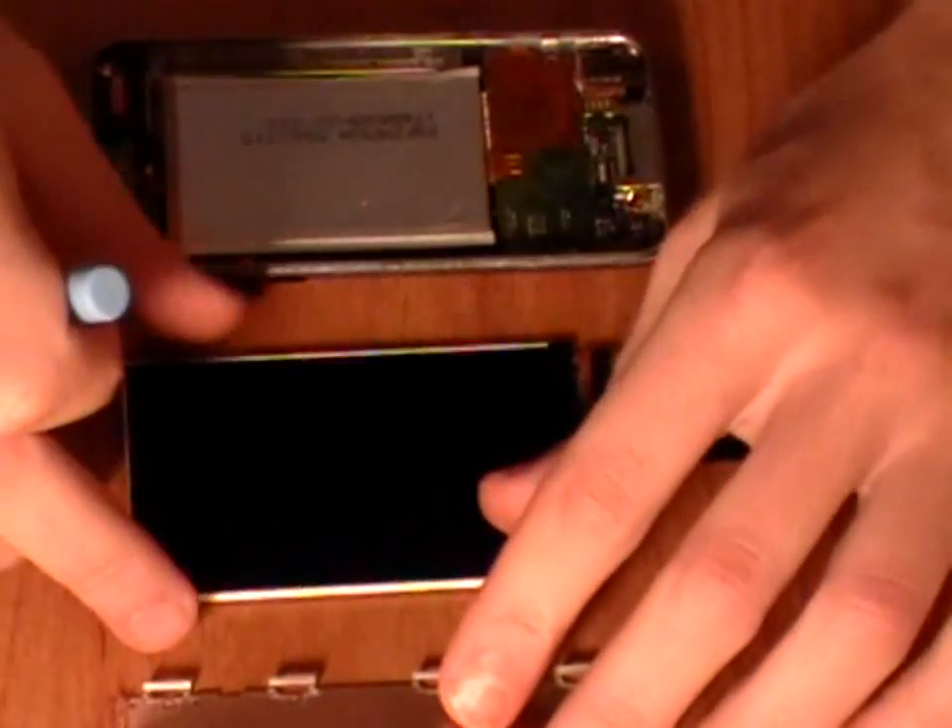The LCD screen has now been removed from the iPod and can be replaced if required.